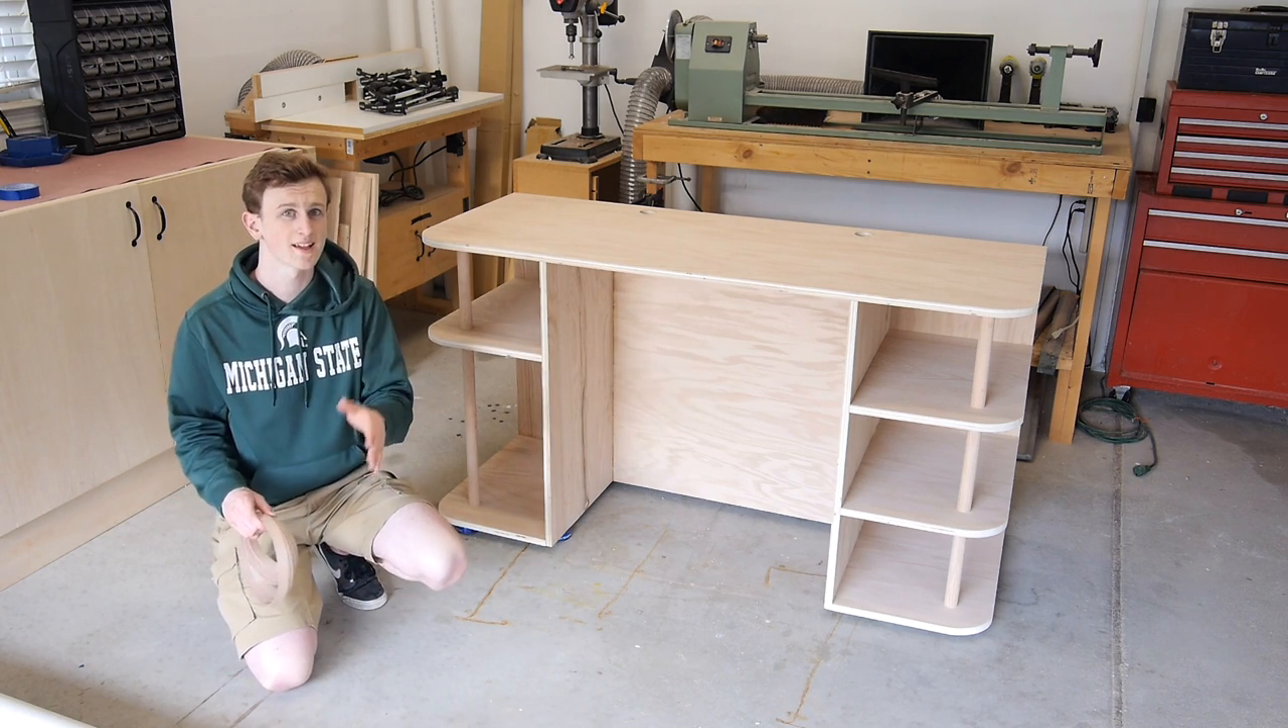Now with the top of my desk glued on, that completes the construction portion.